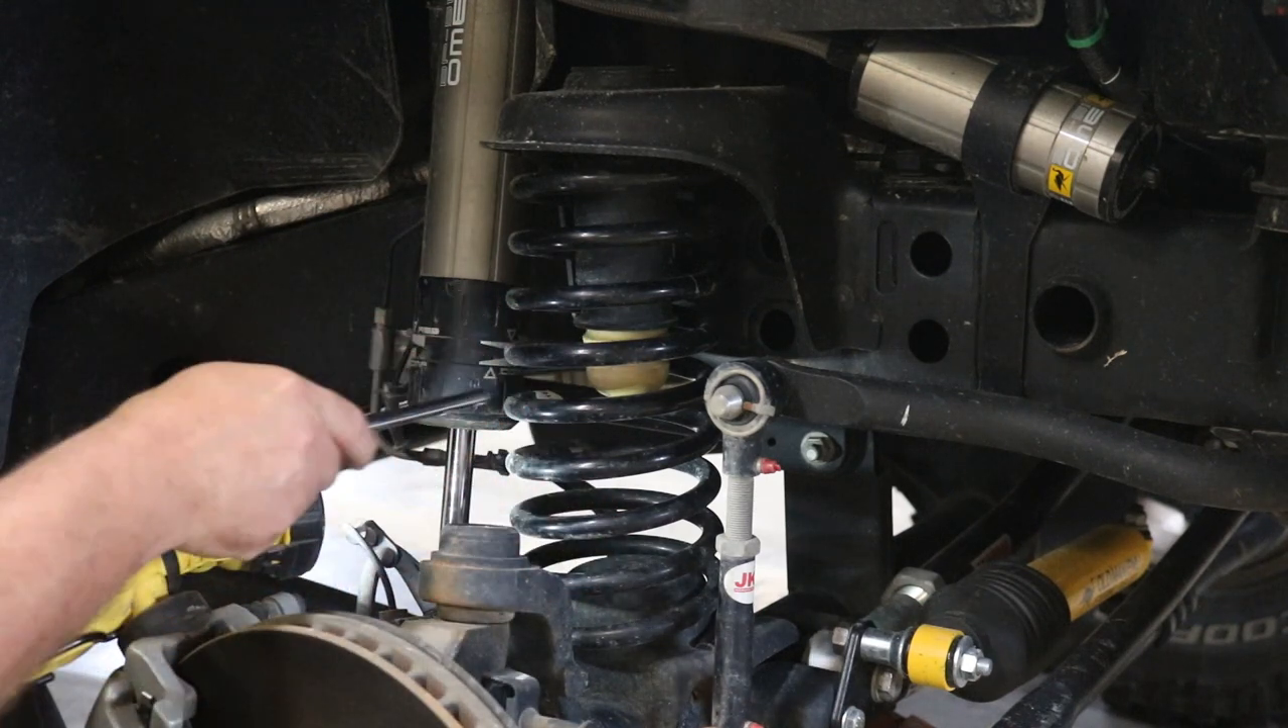So we see you've got your coil spring in place.